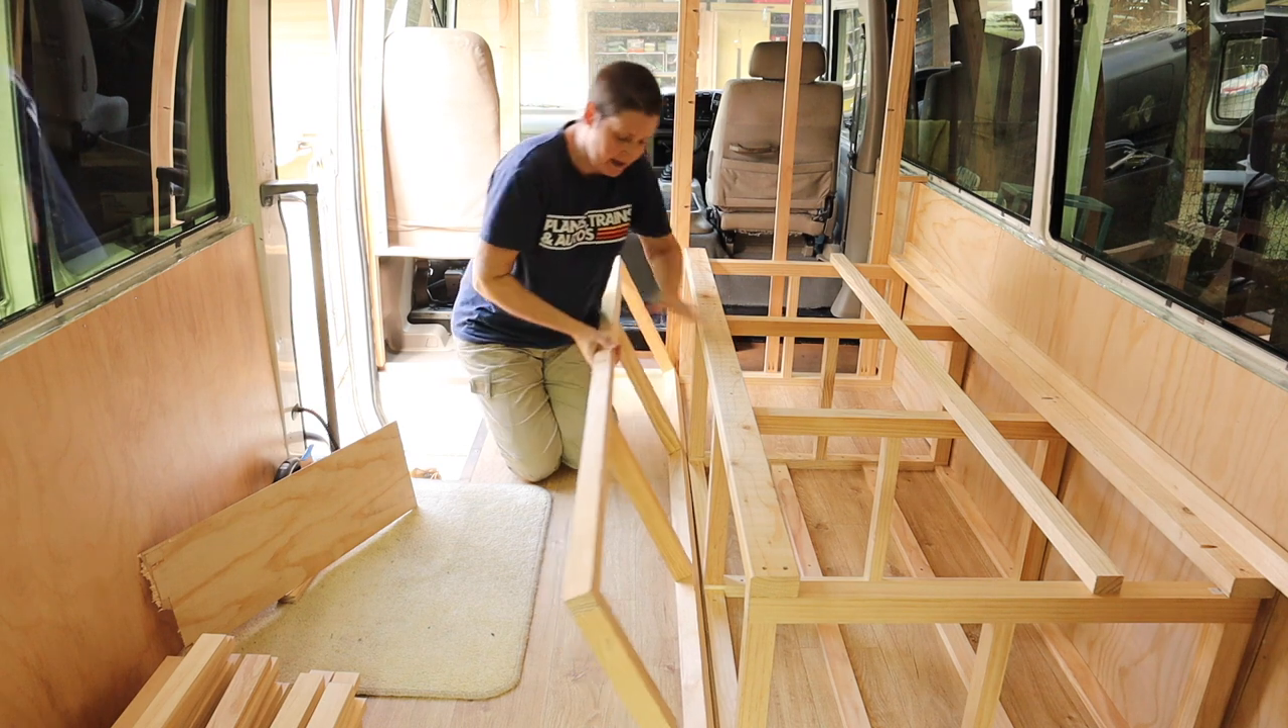I finished the basic structure of the fixed part of the bed.